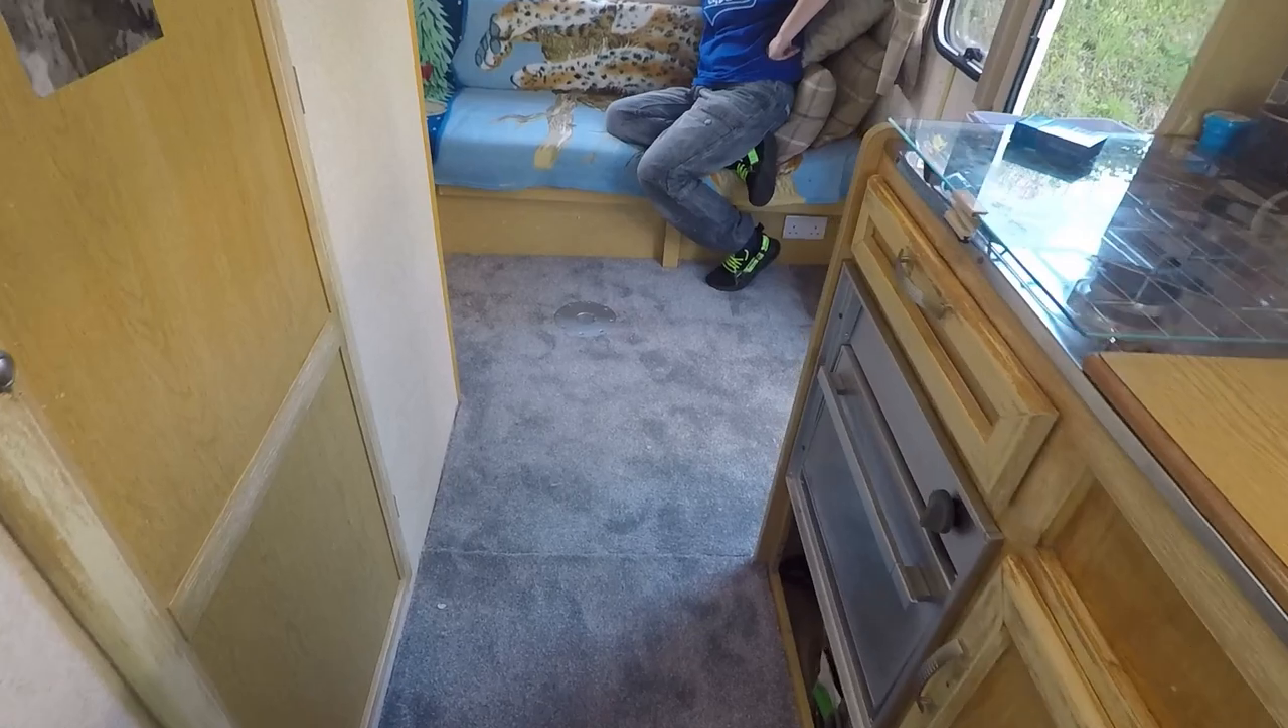As you can see. The carpet is down.